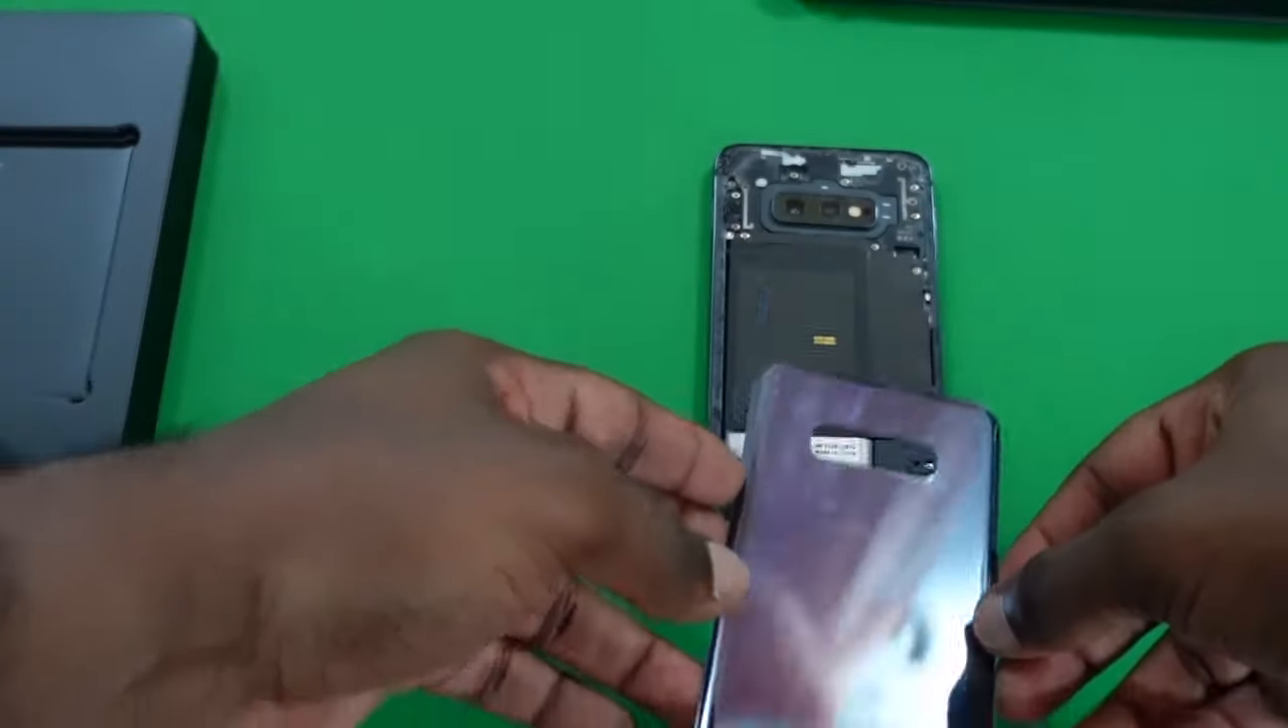All that's left now is to put back on the back cover.